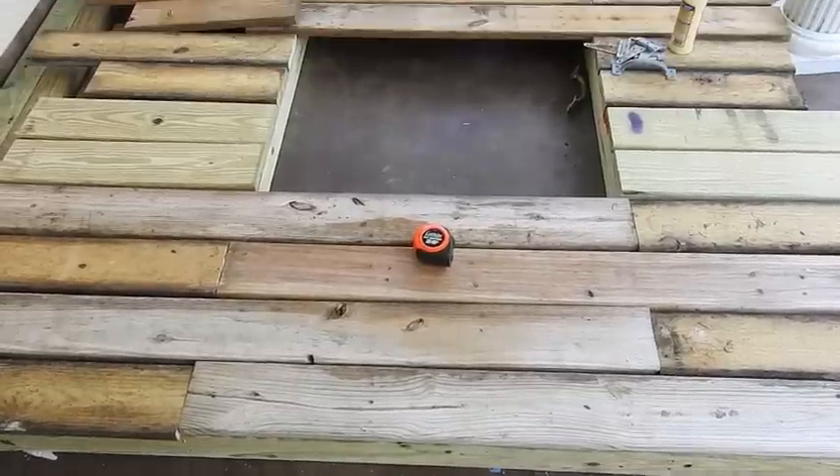So here's where we are on the pontoon boat the deck is mostly covered.